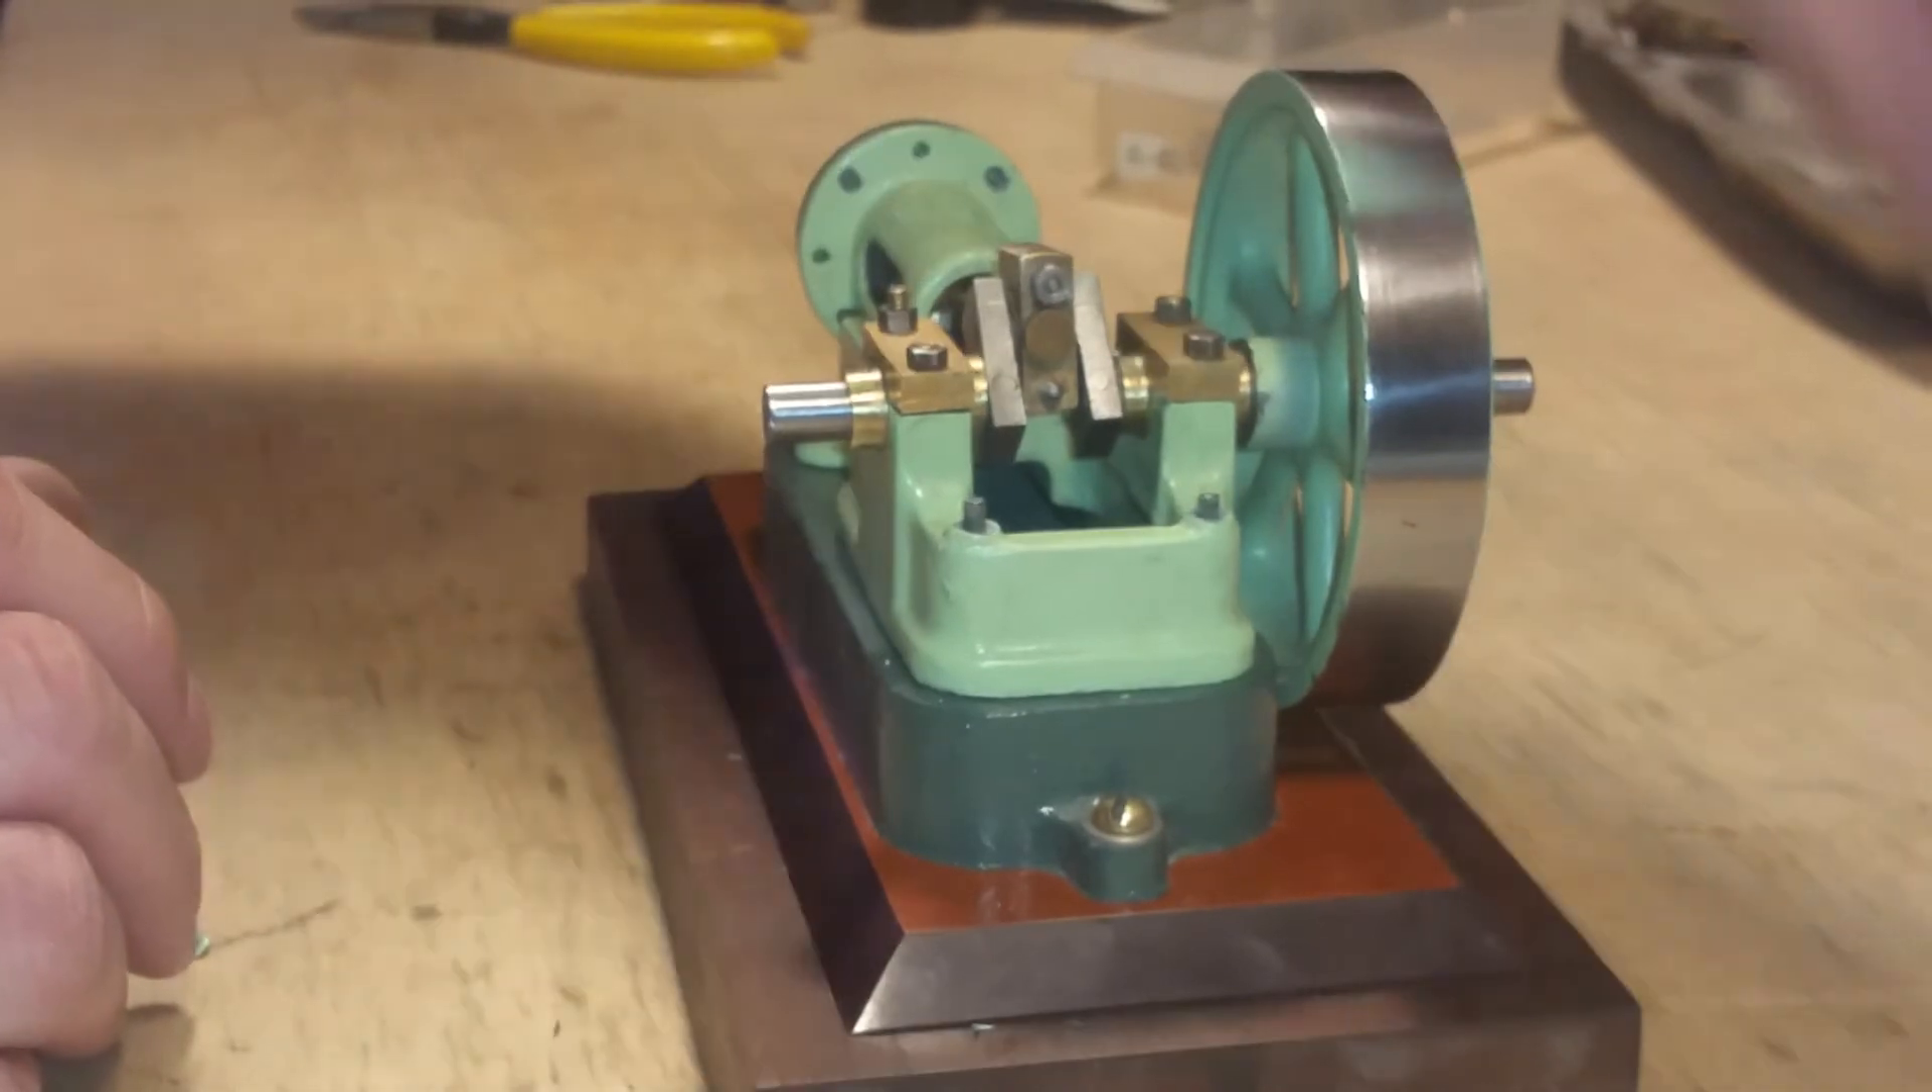So anyway, I used the original, I just took measurements off of it and I recreated a crankshaft and I have it mounted now.